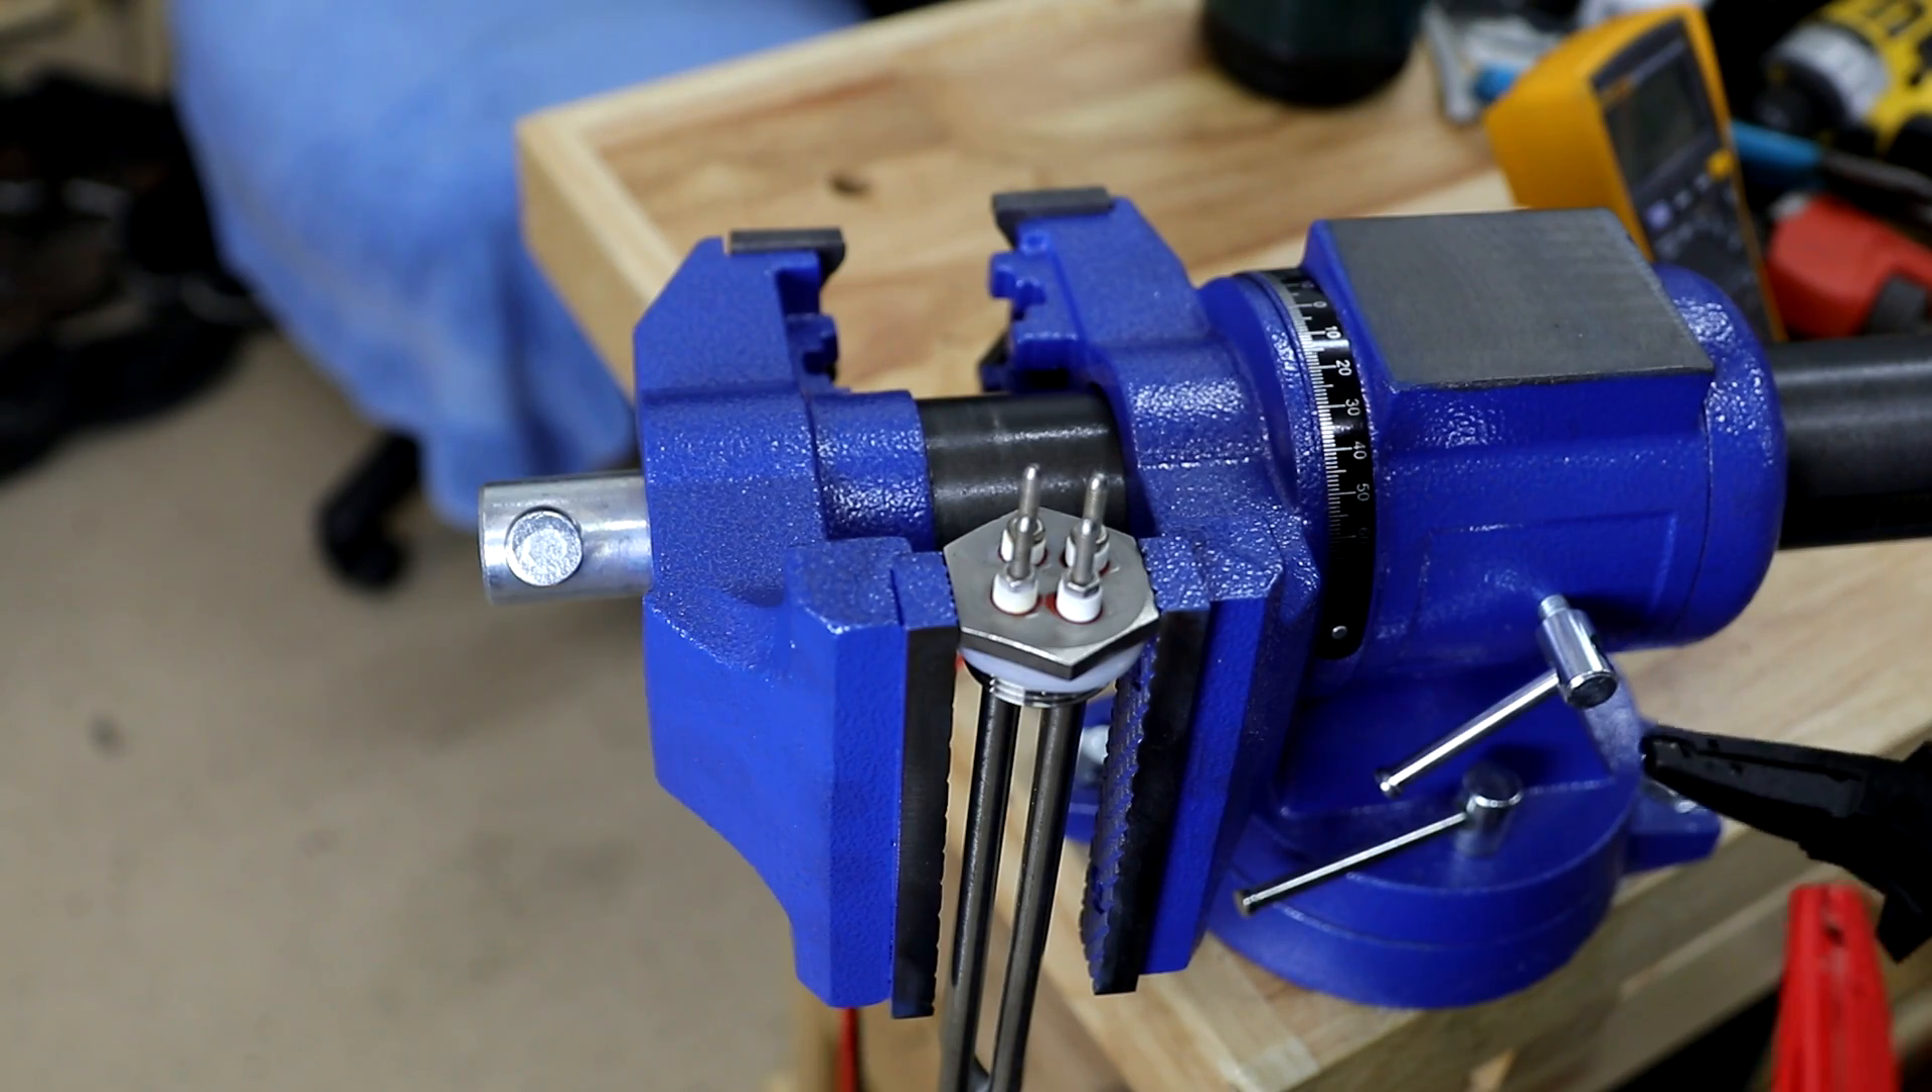So I've pulled the heating element out of the contraption that I've built.